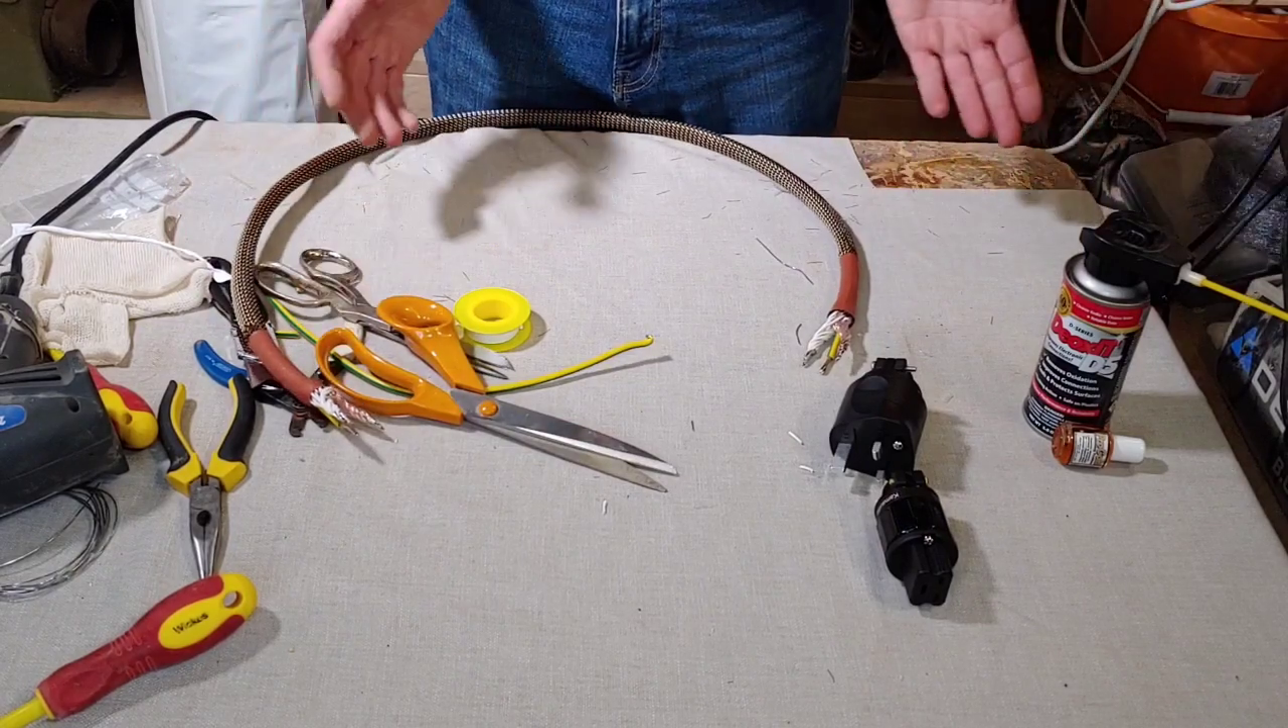So we have now officially got our Cable made up Nice With the heat shrink on it.